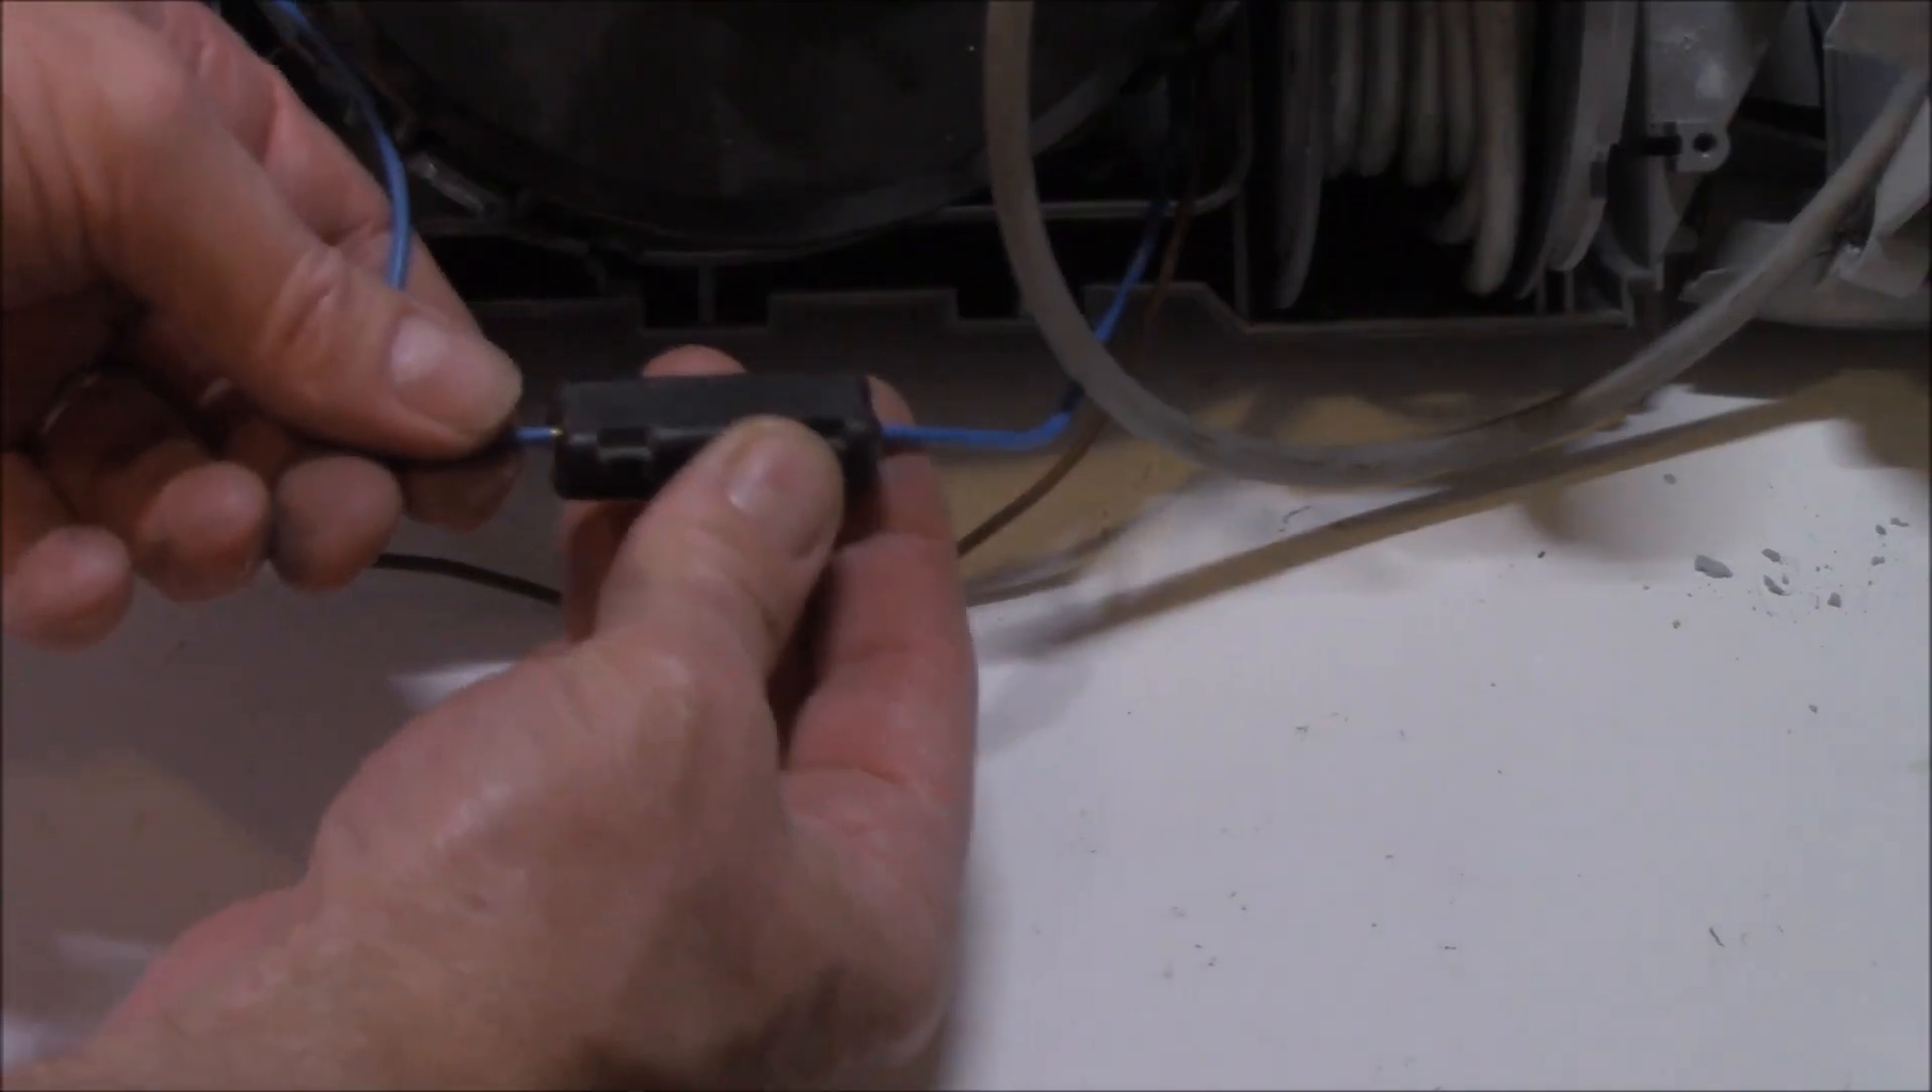We still need to get this blue wire apart.